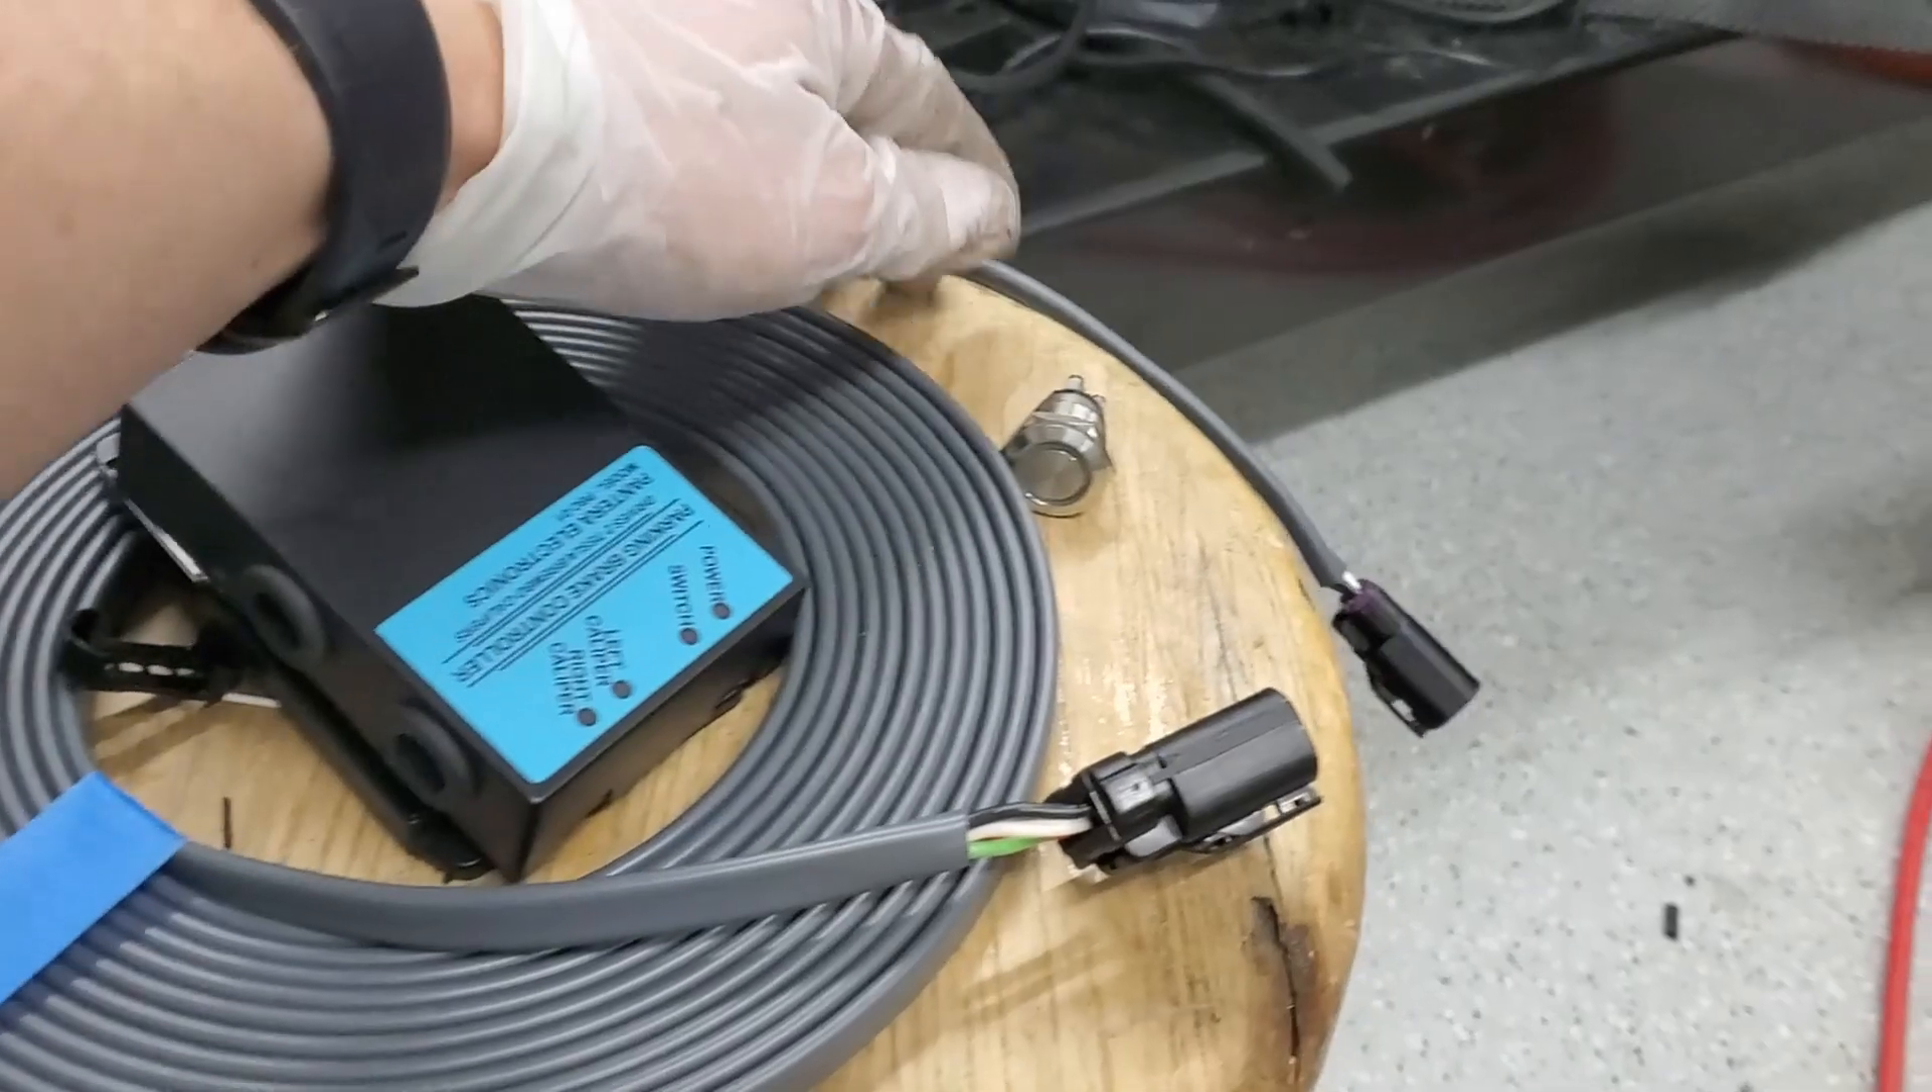I've got the plugs here to go to the electronic parking brake so they're all wired up.